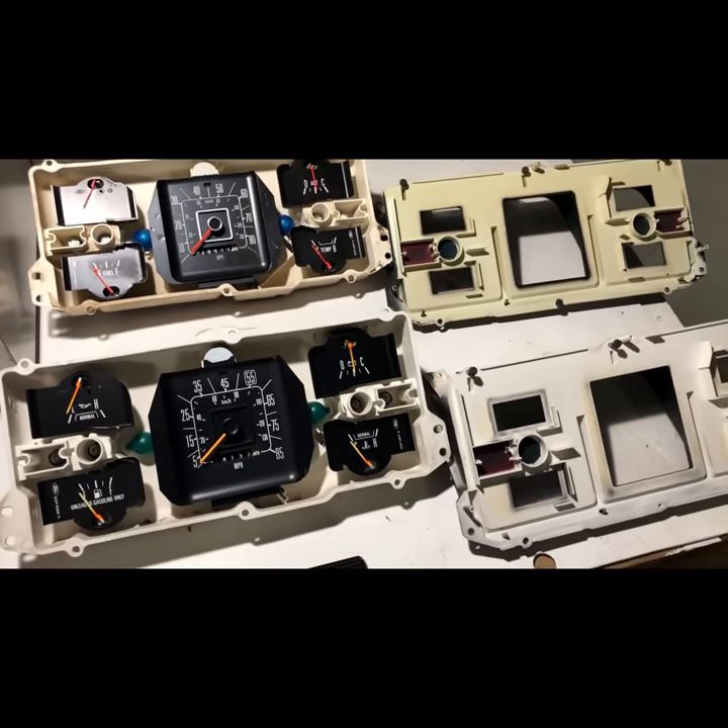Alright, well I have the clusters separated.